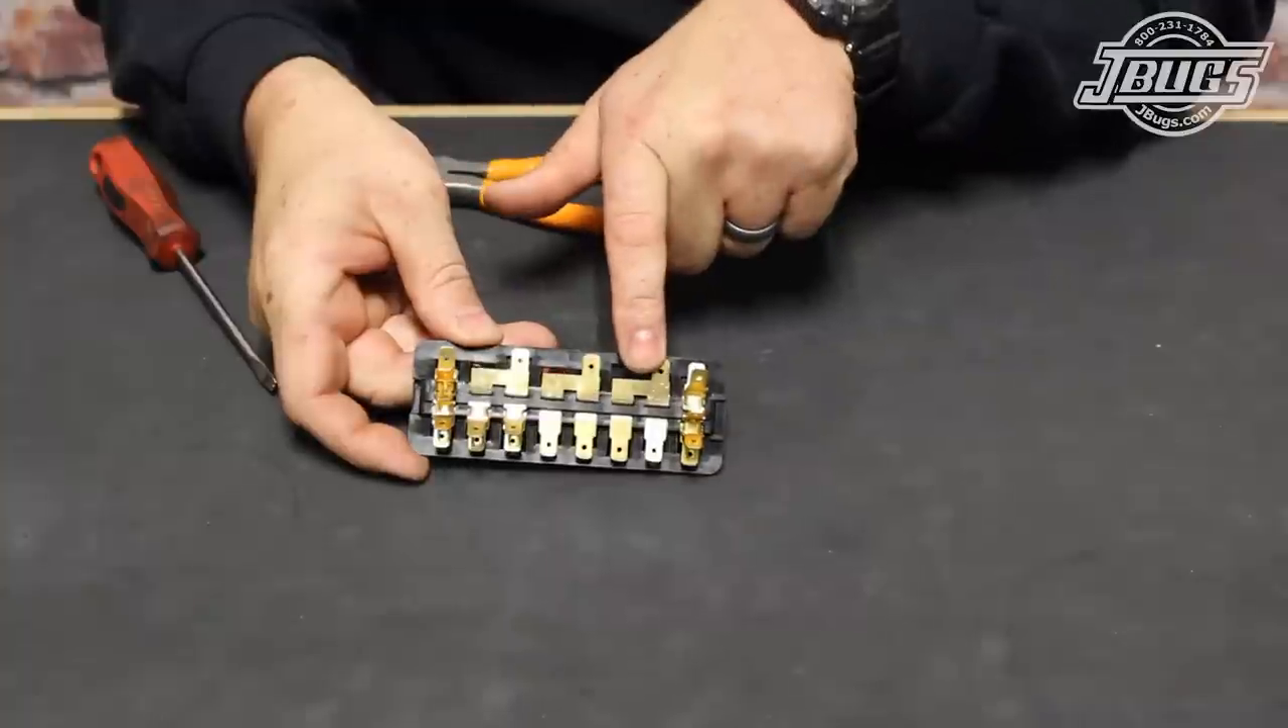Then all of the terminals are pushed and tapped back into place into the fuse box and their appropriate slots.